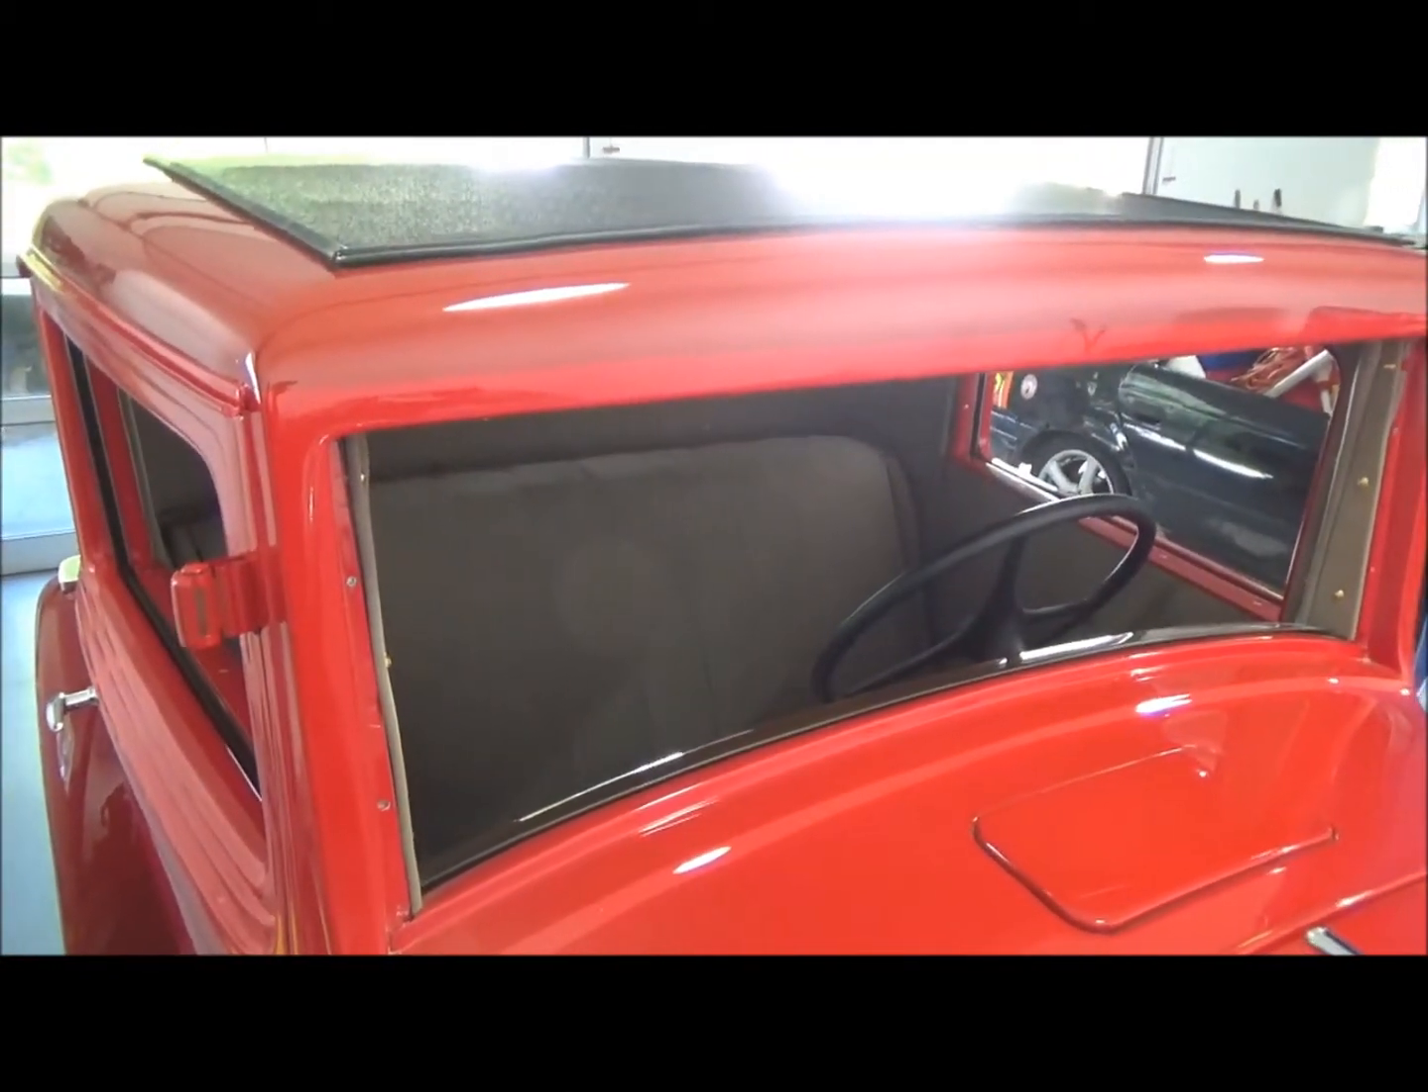As you can see we don't have the windshield back in it yet. We're still waiting on it.